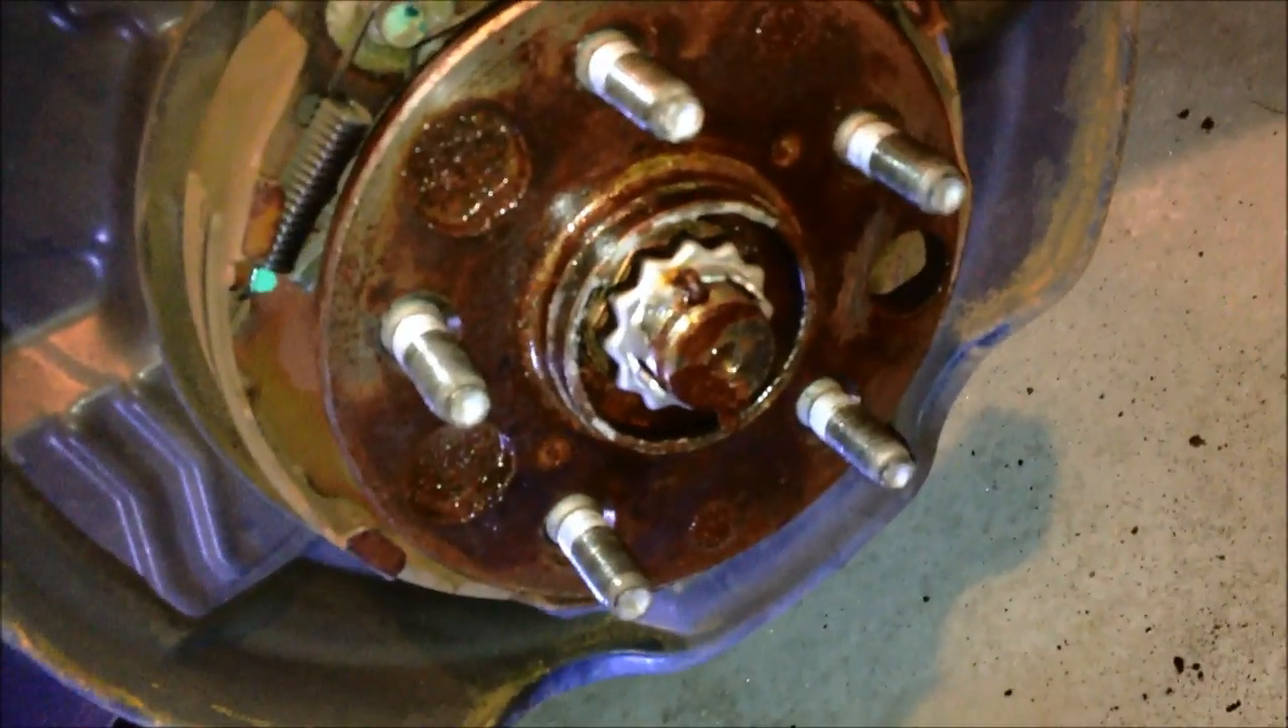Alright, I got the rotor off.